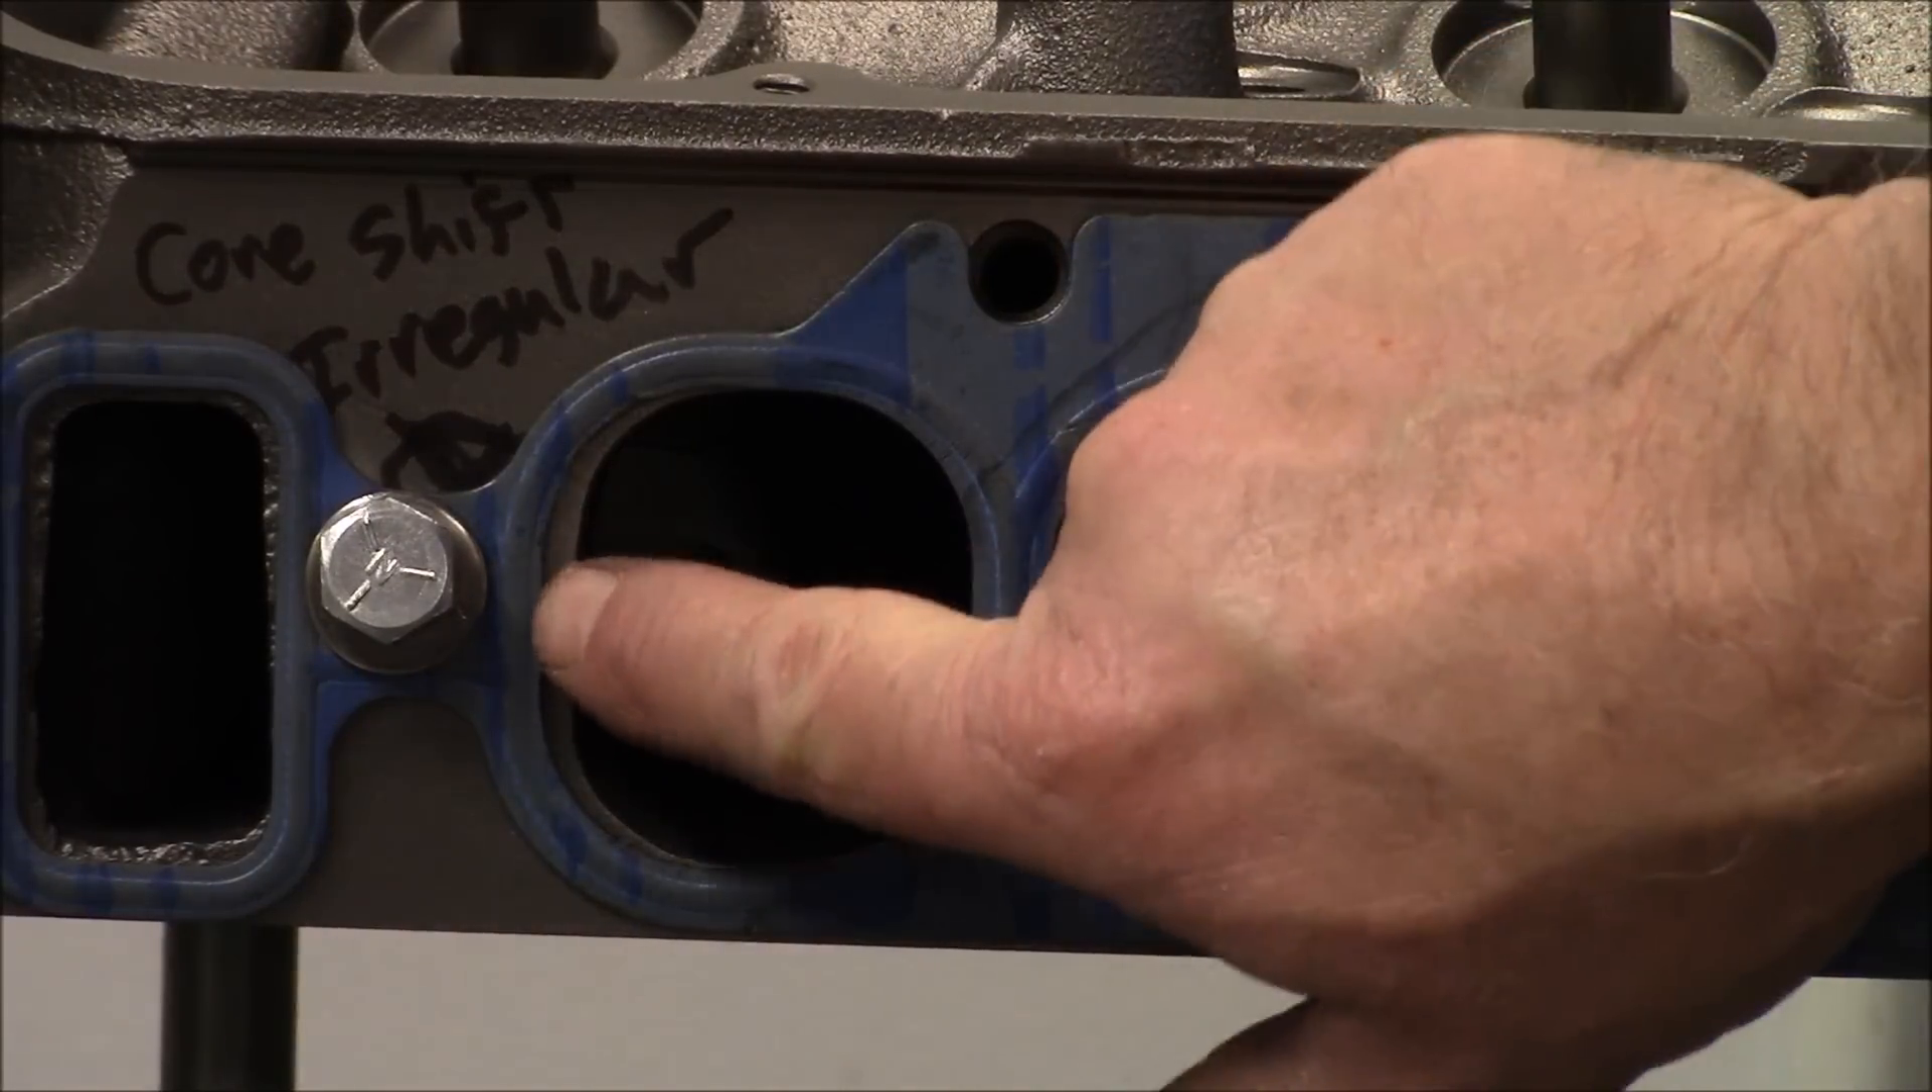Do you see this right here? Do you see how the gasket's lined up with the bolt holes?